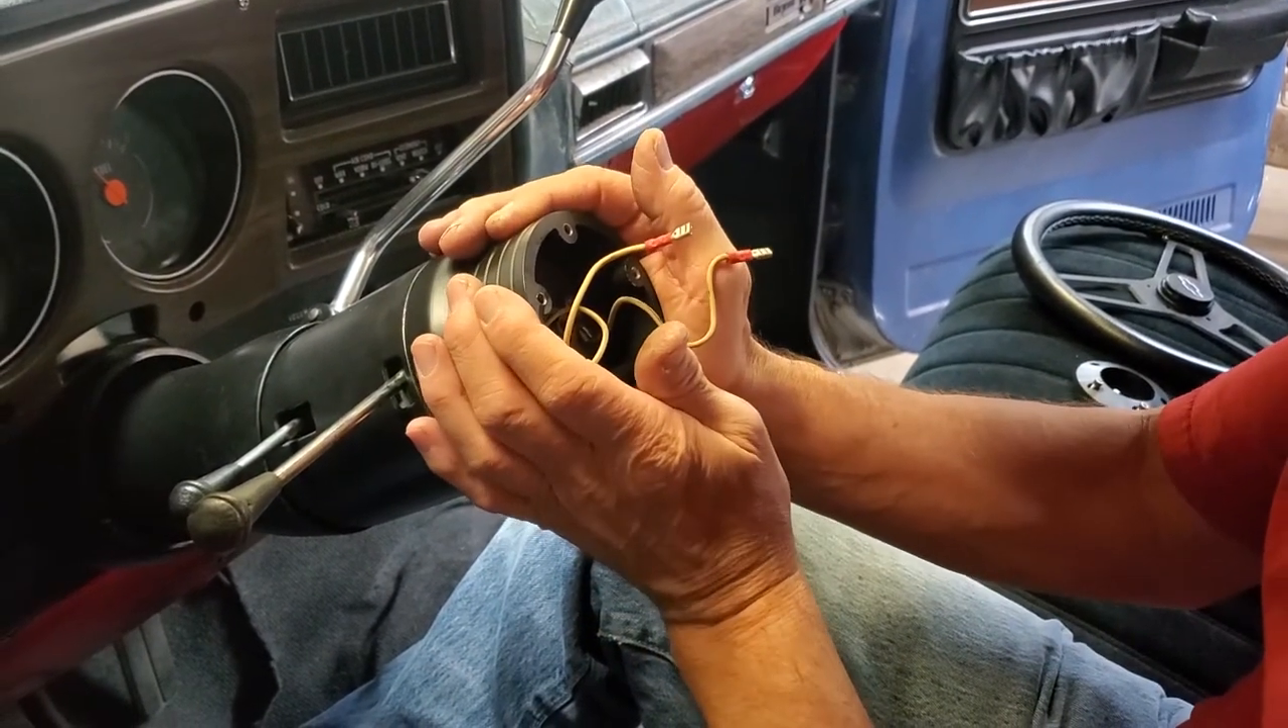And the steering wheel itself is removed from the car.